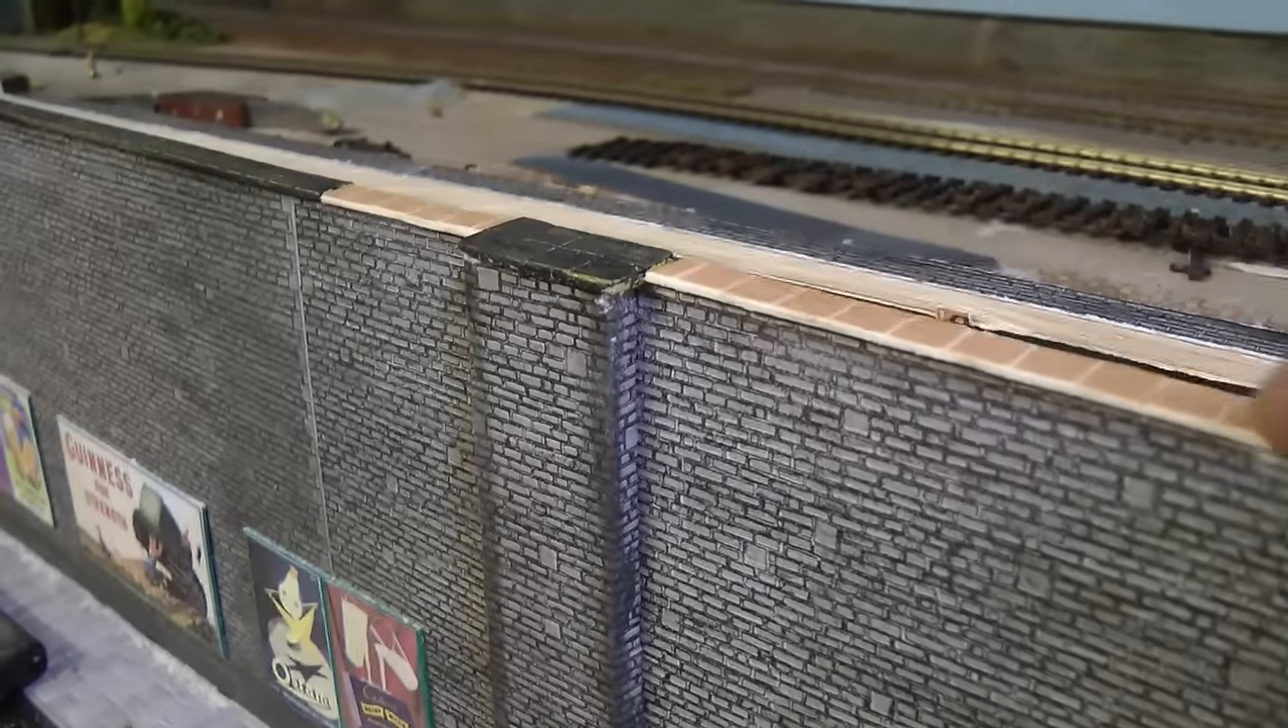Um As you can see I've got some Fresh Capping stones On the top edge Here.